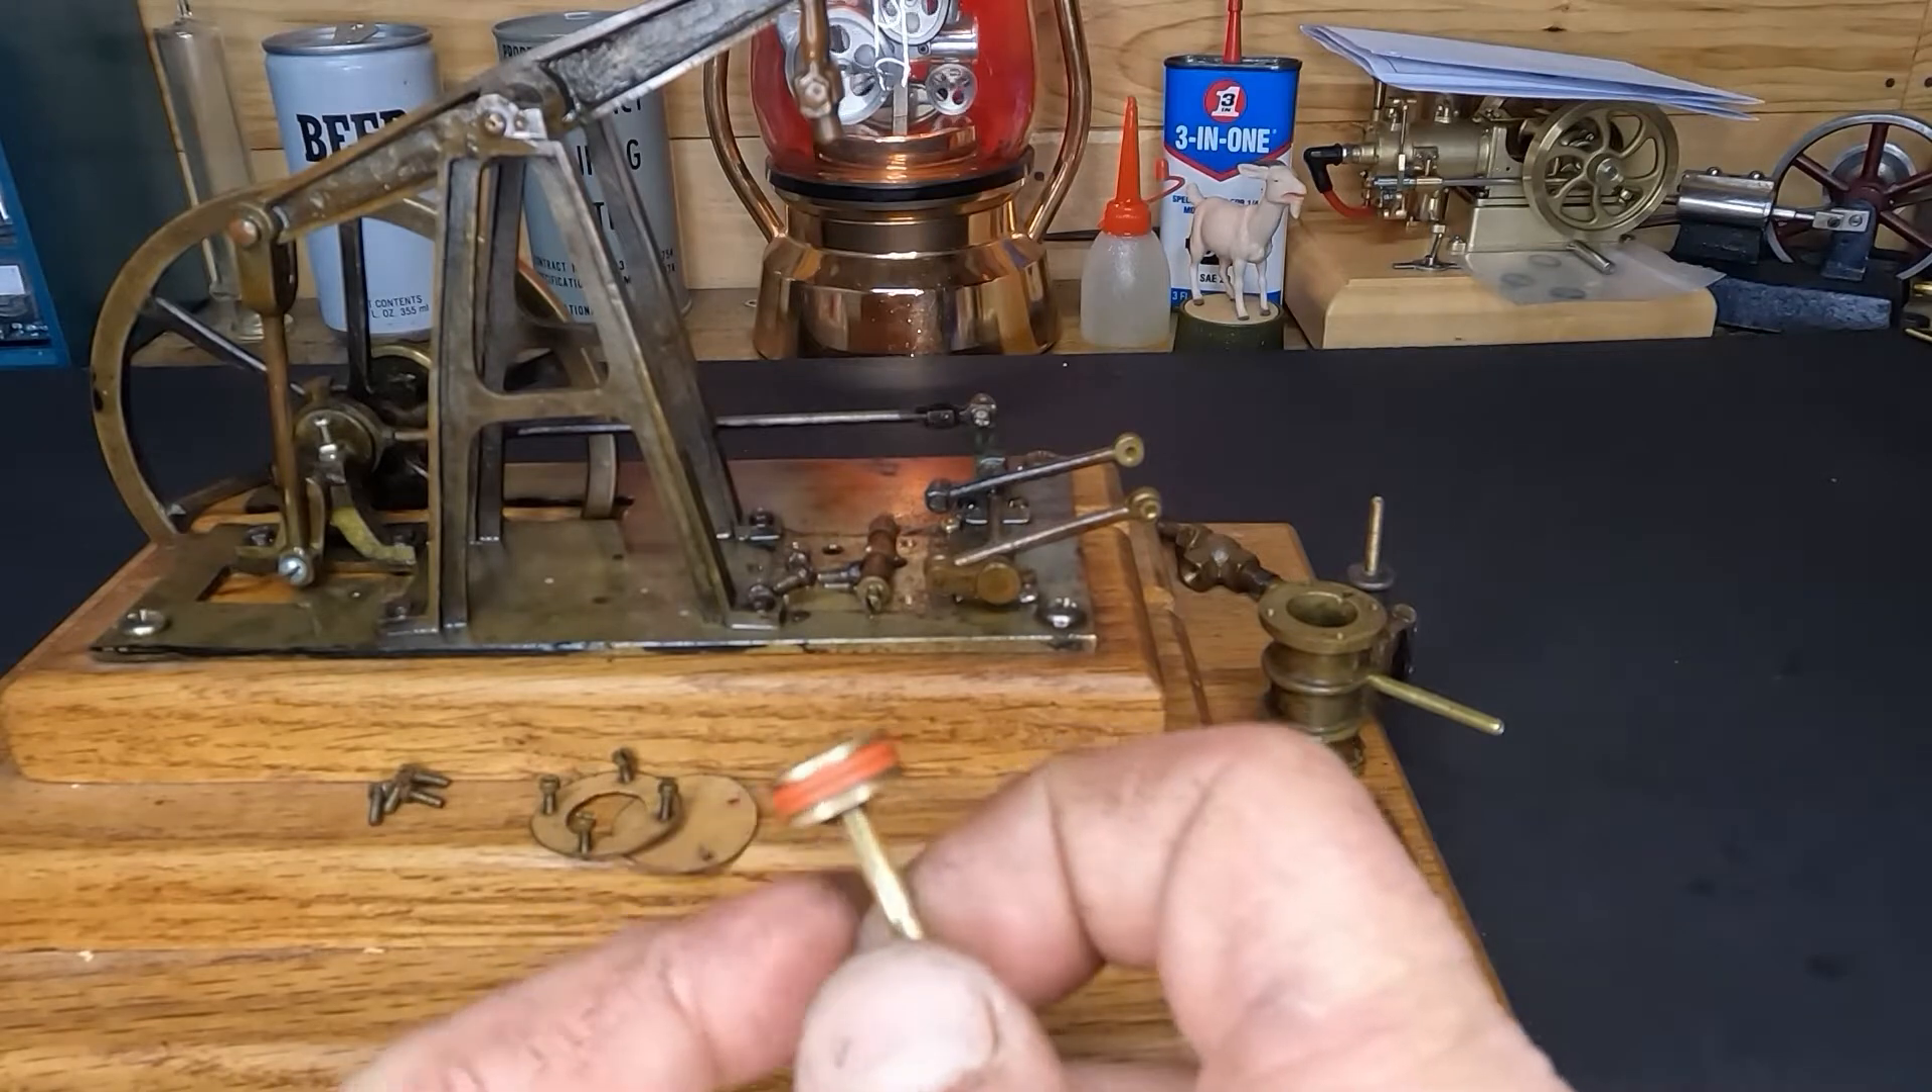What we've done on our piston here these are silicone rubber o-rings they're a steam grade they fit on there really nicely.